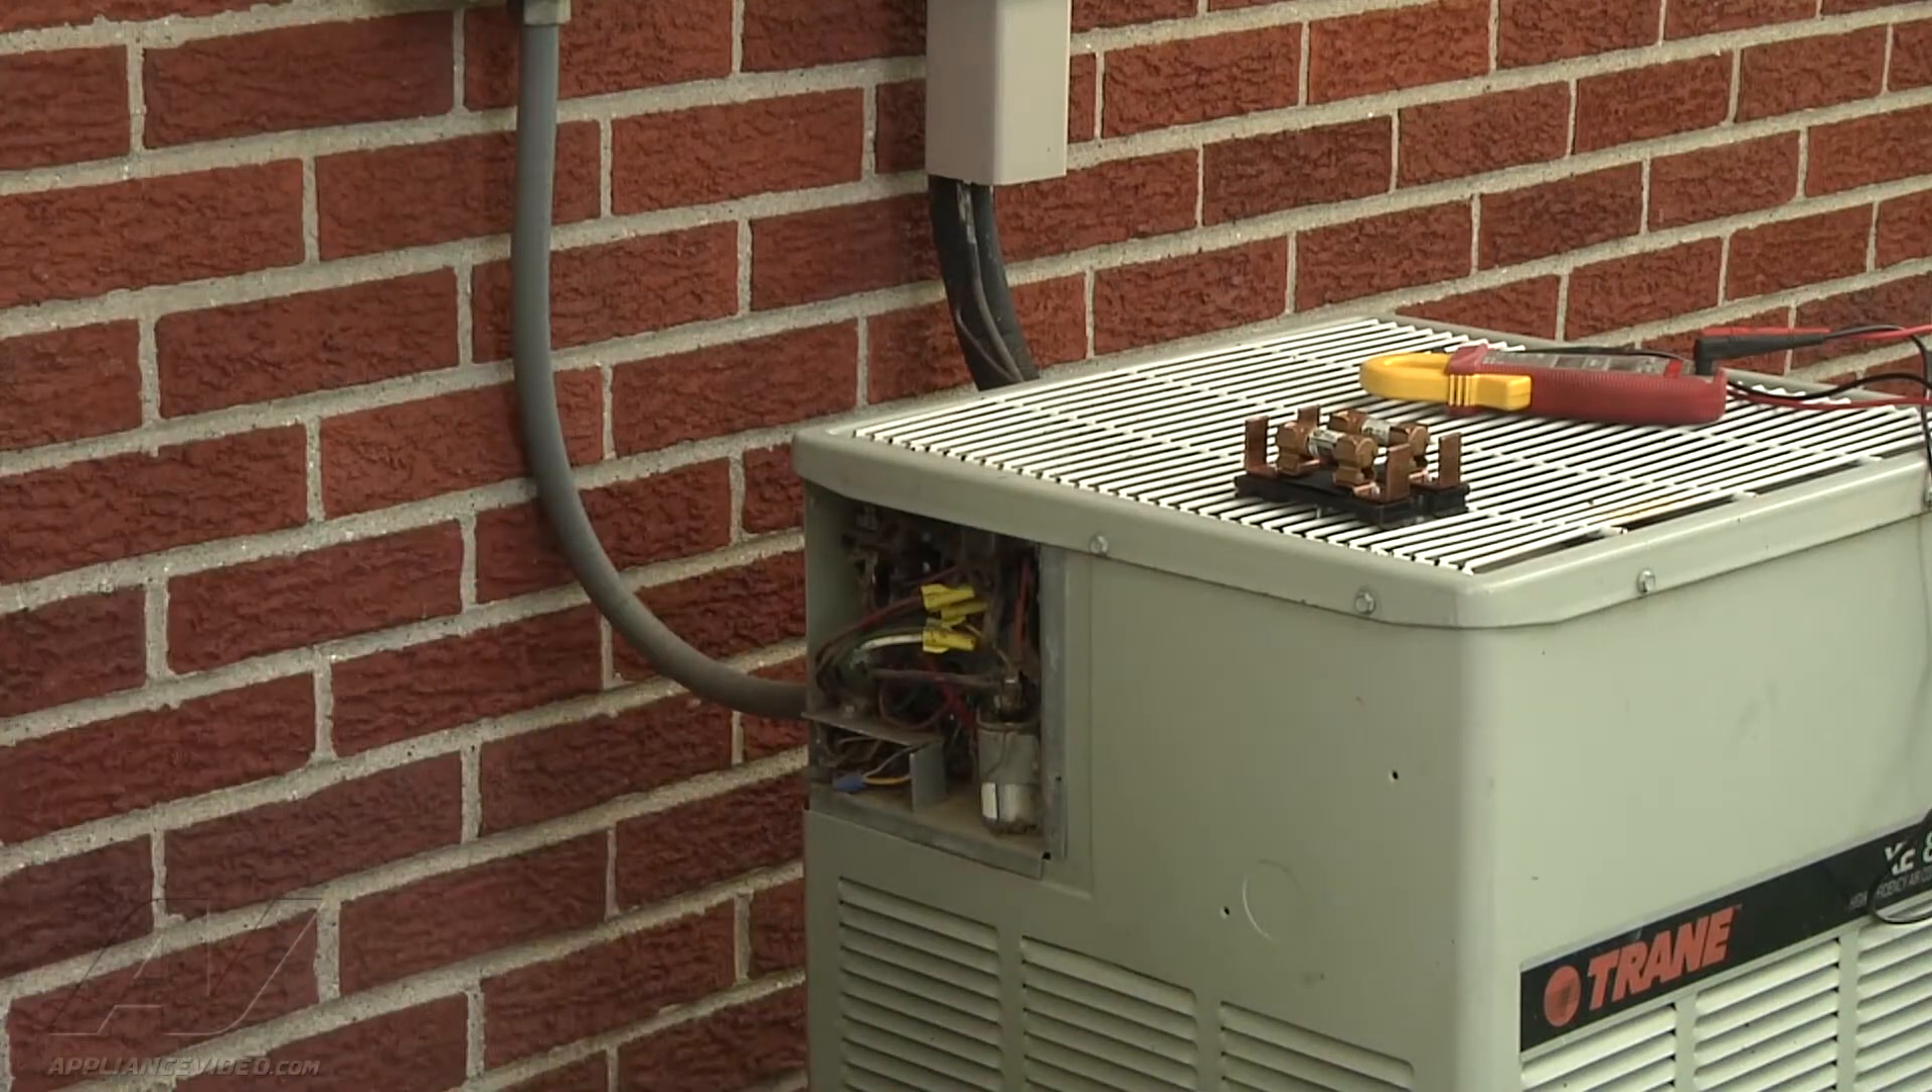All right, now with the screws out, we can remove our panel, which exposes our electrical components.